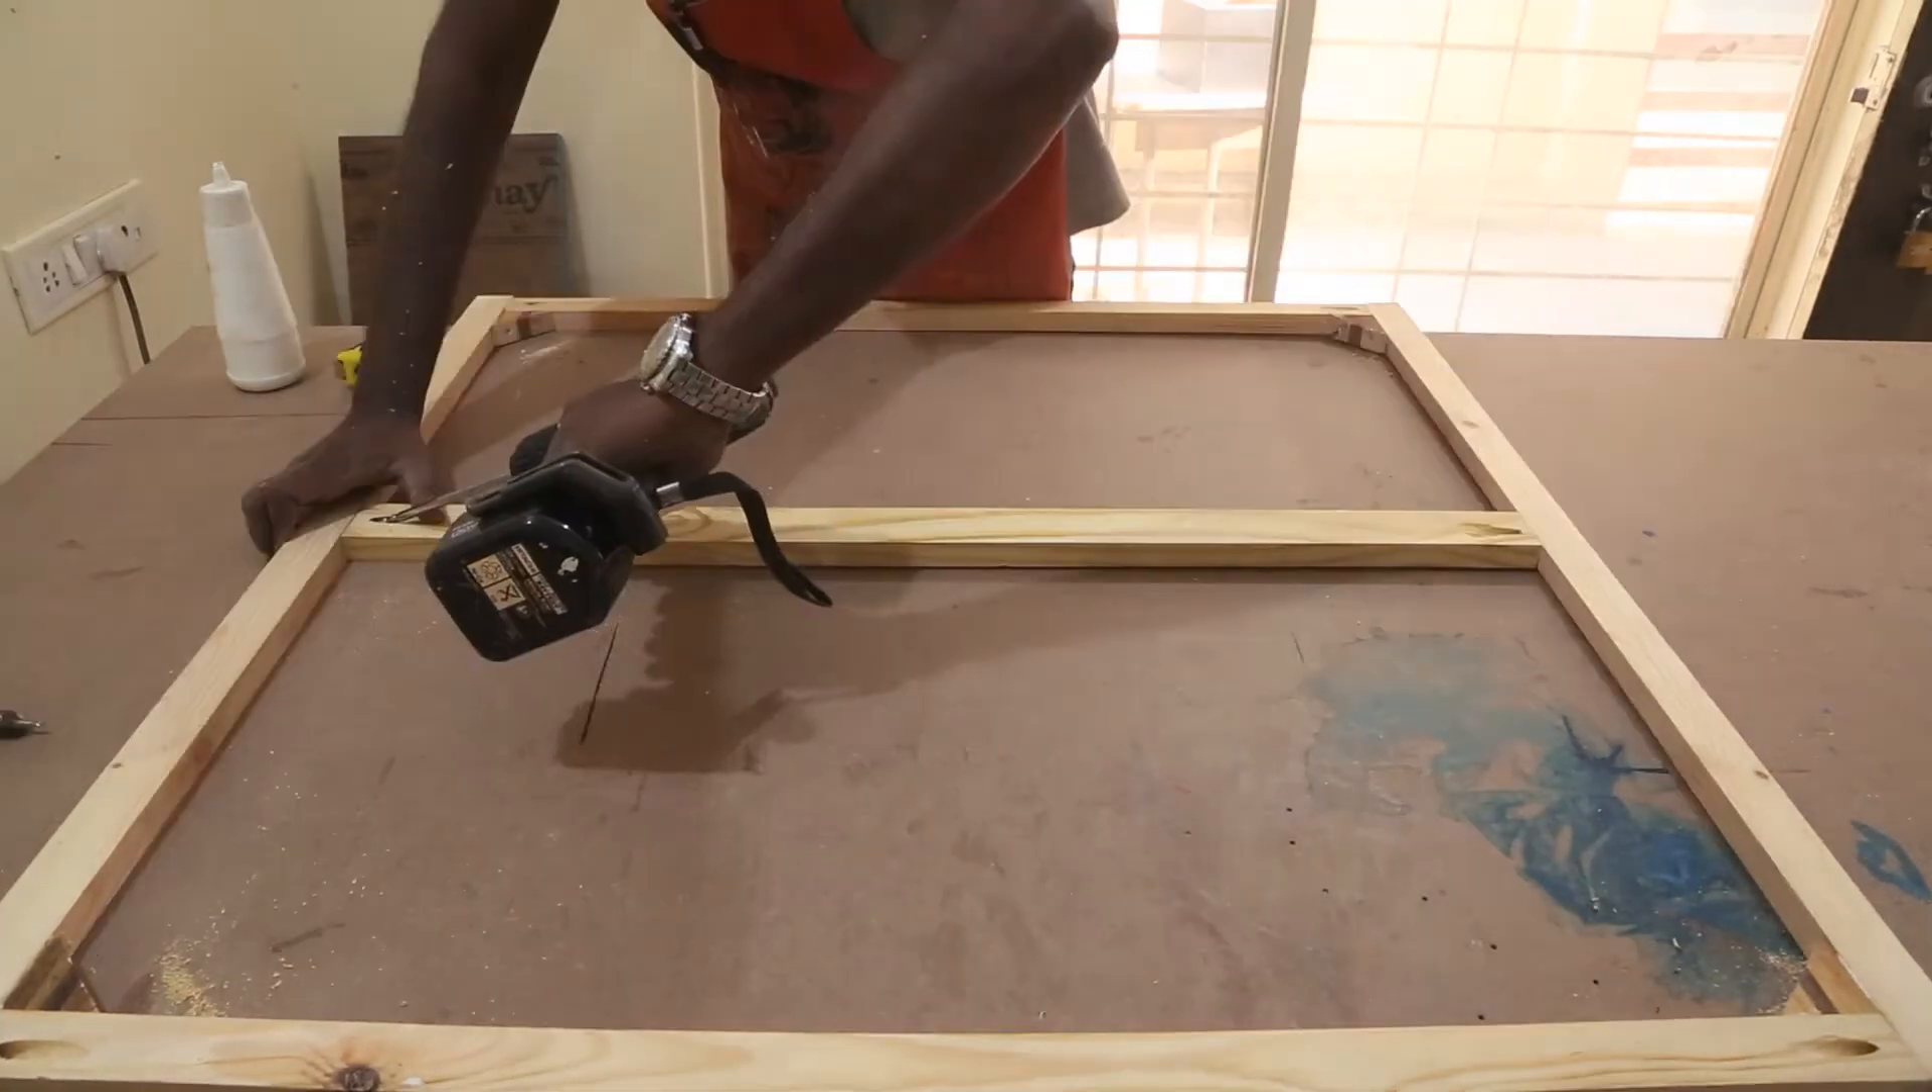A 2 inch wider piece was added in the middle to give some cross support.